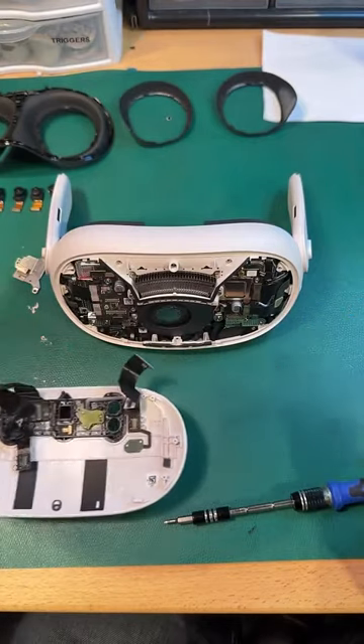All right, the faceplate is finally free, which leaves us with this.